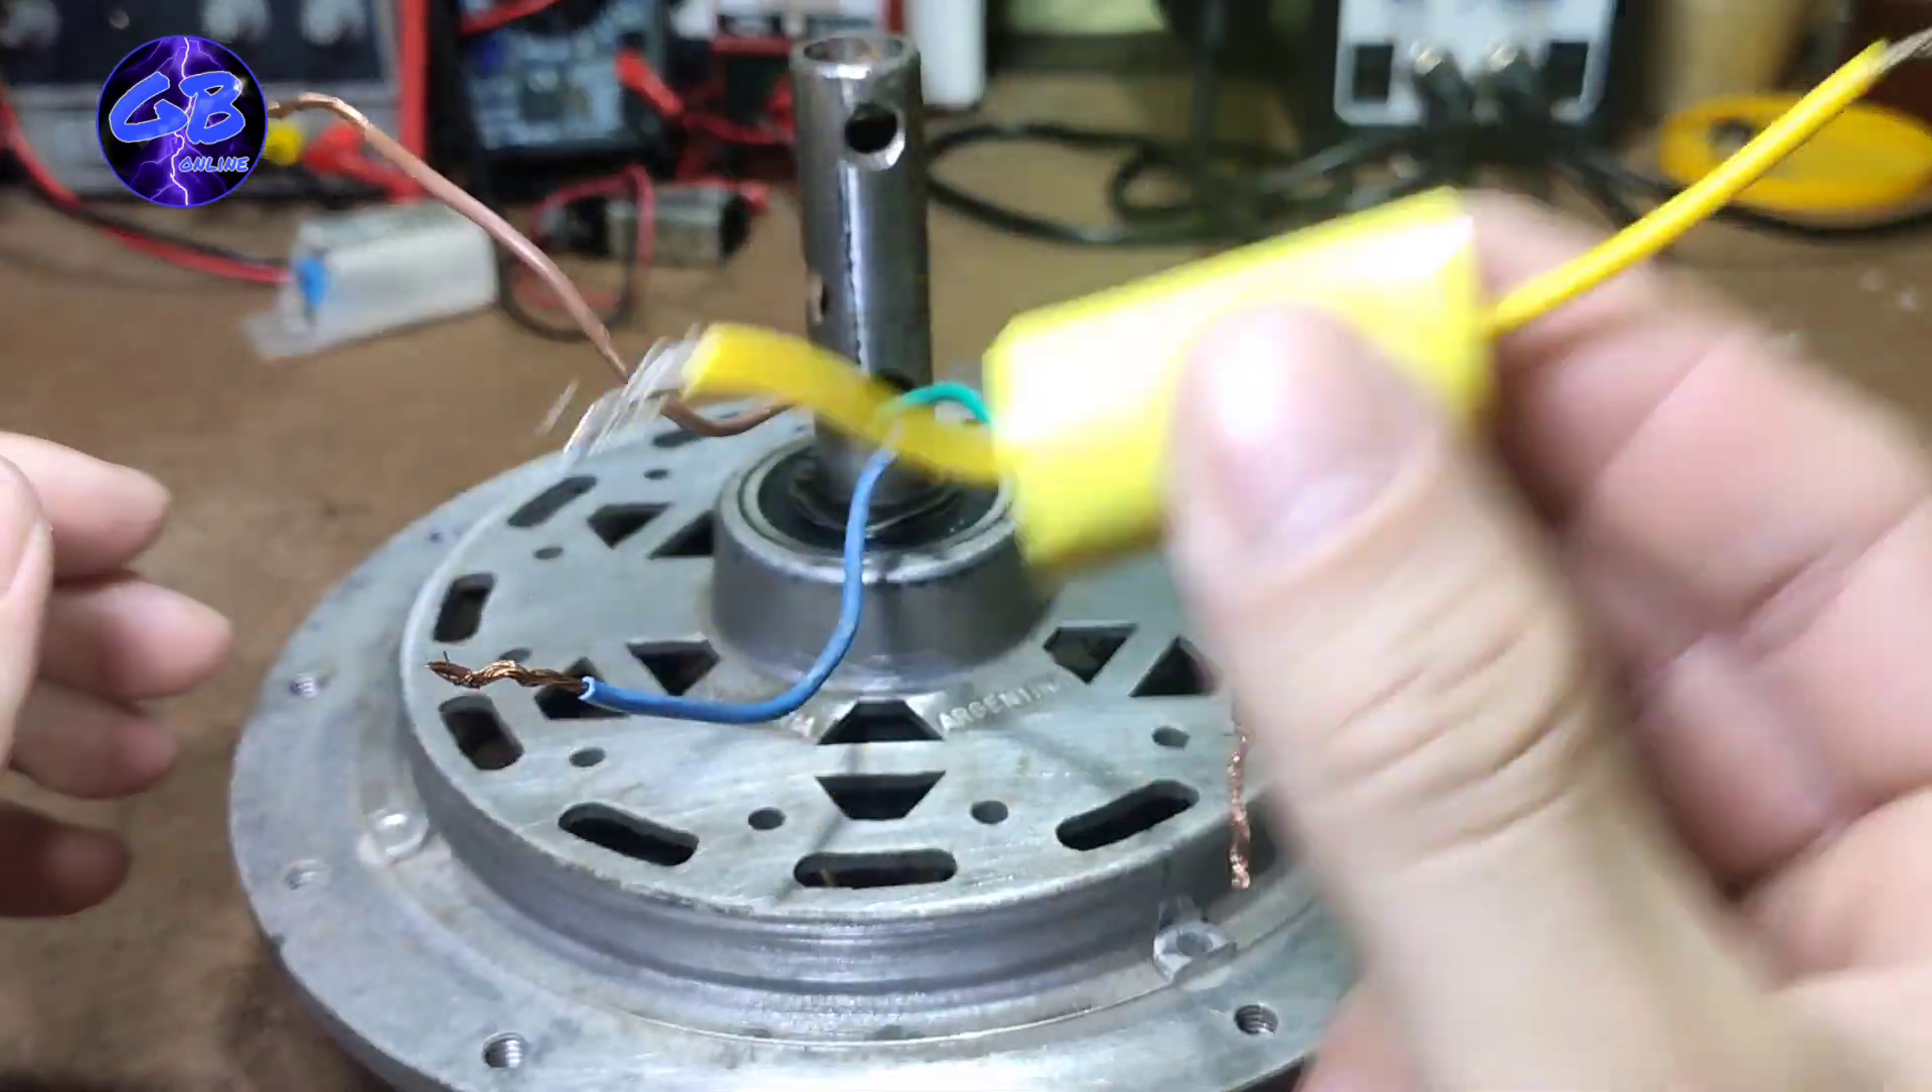Lo único que nos faltaría es conectar el capacitor.